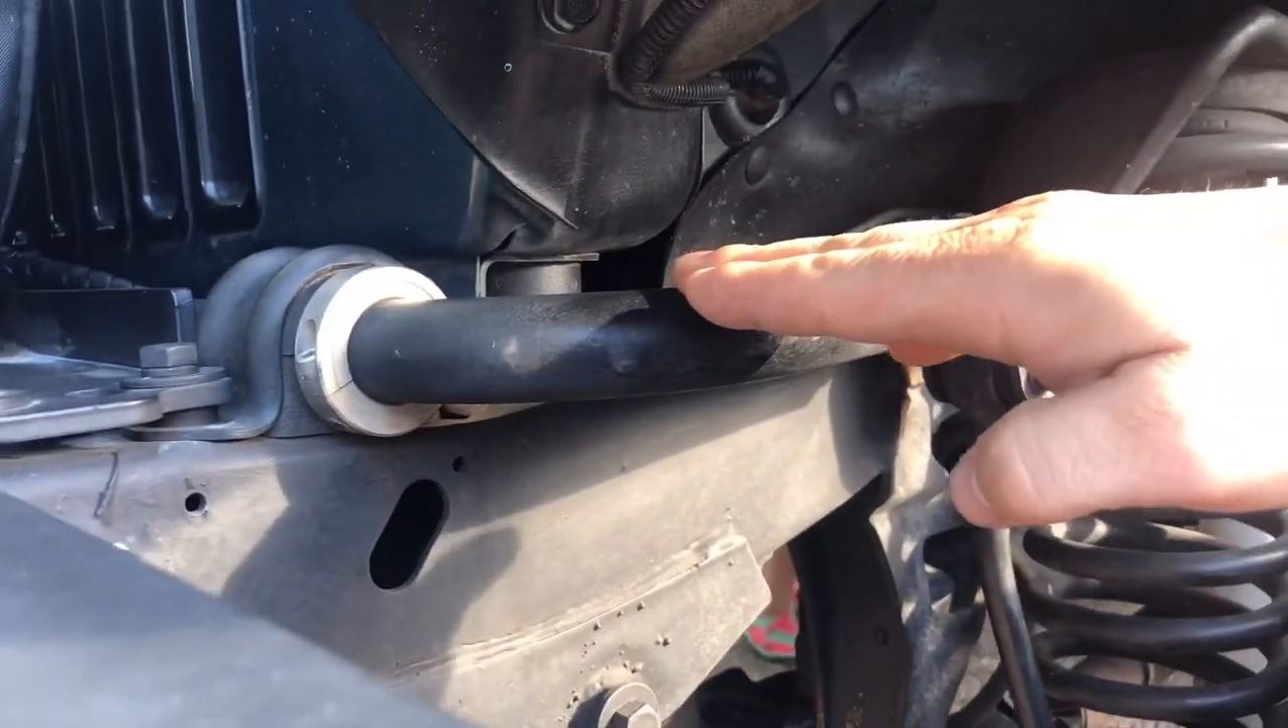This is a set collar that I added to it so it keeps the sway bar from shifting left and right when it's connected to the axle.